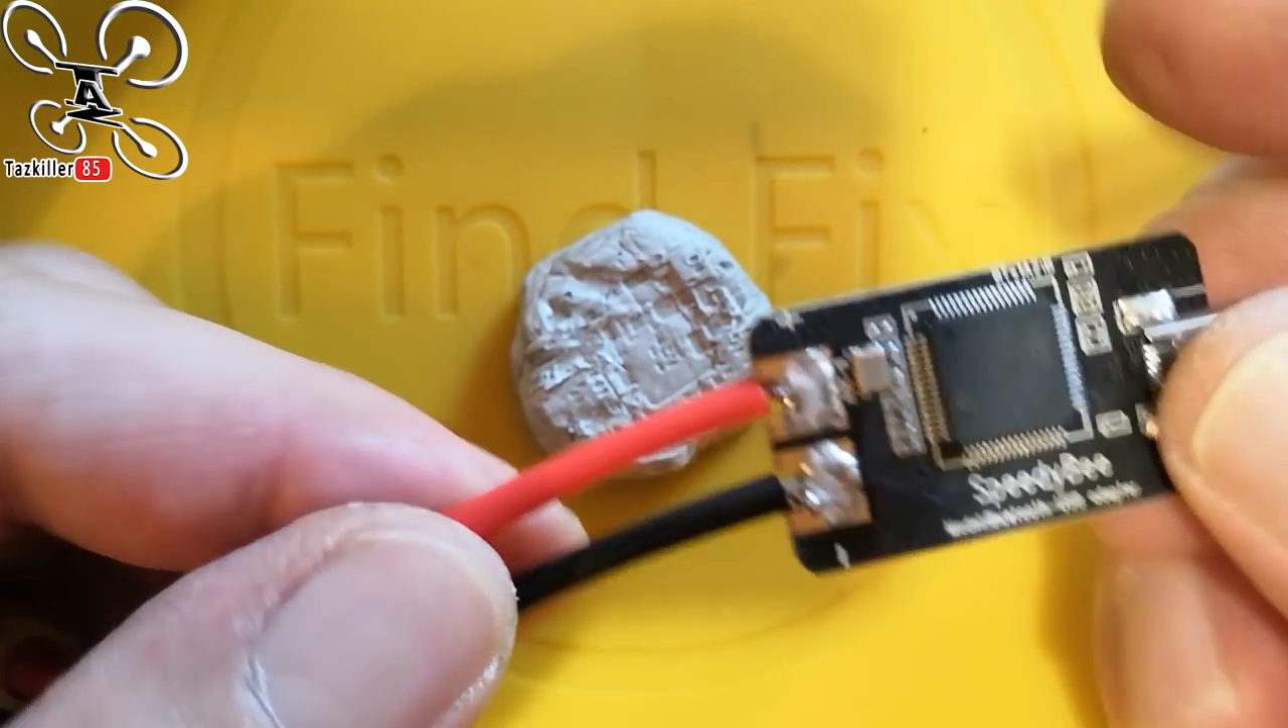Donc voilà La soudure est faite.